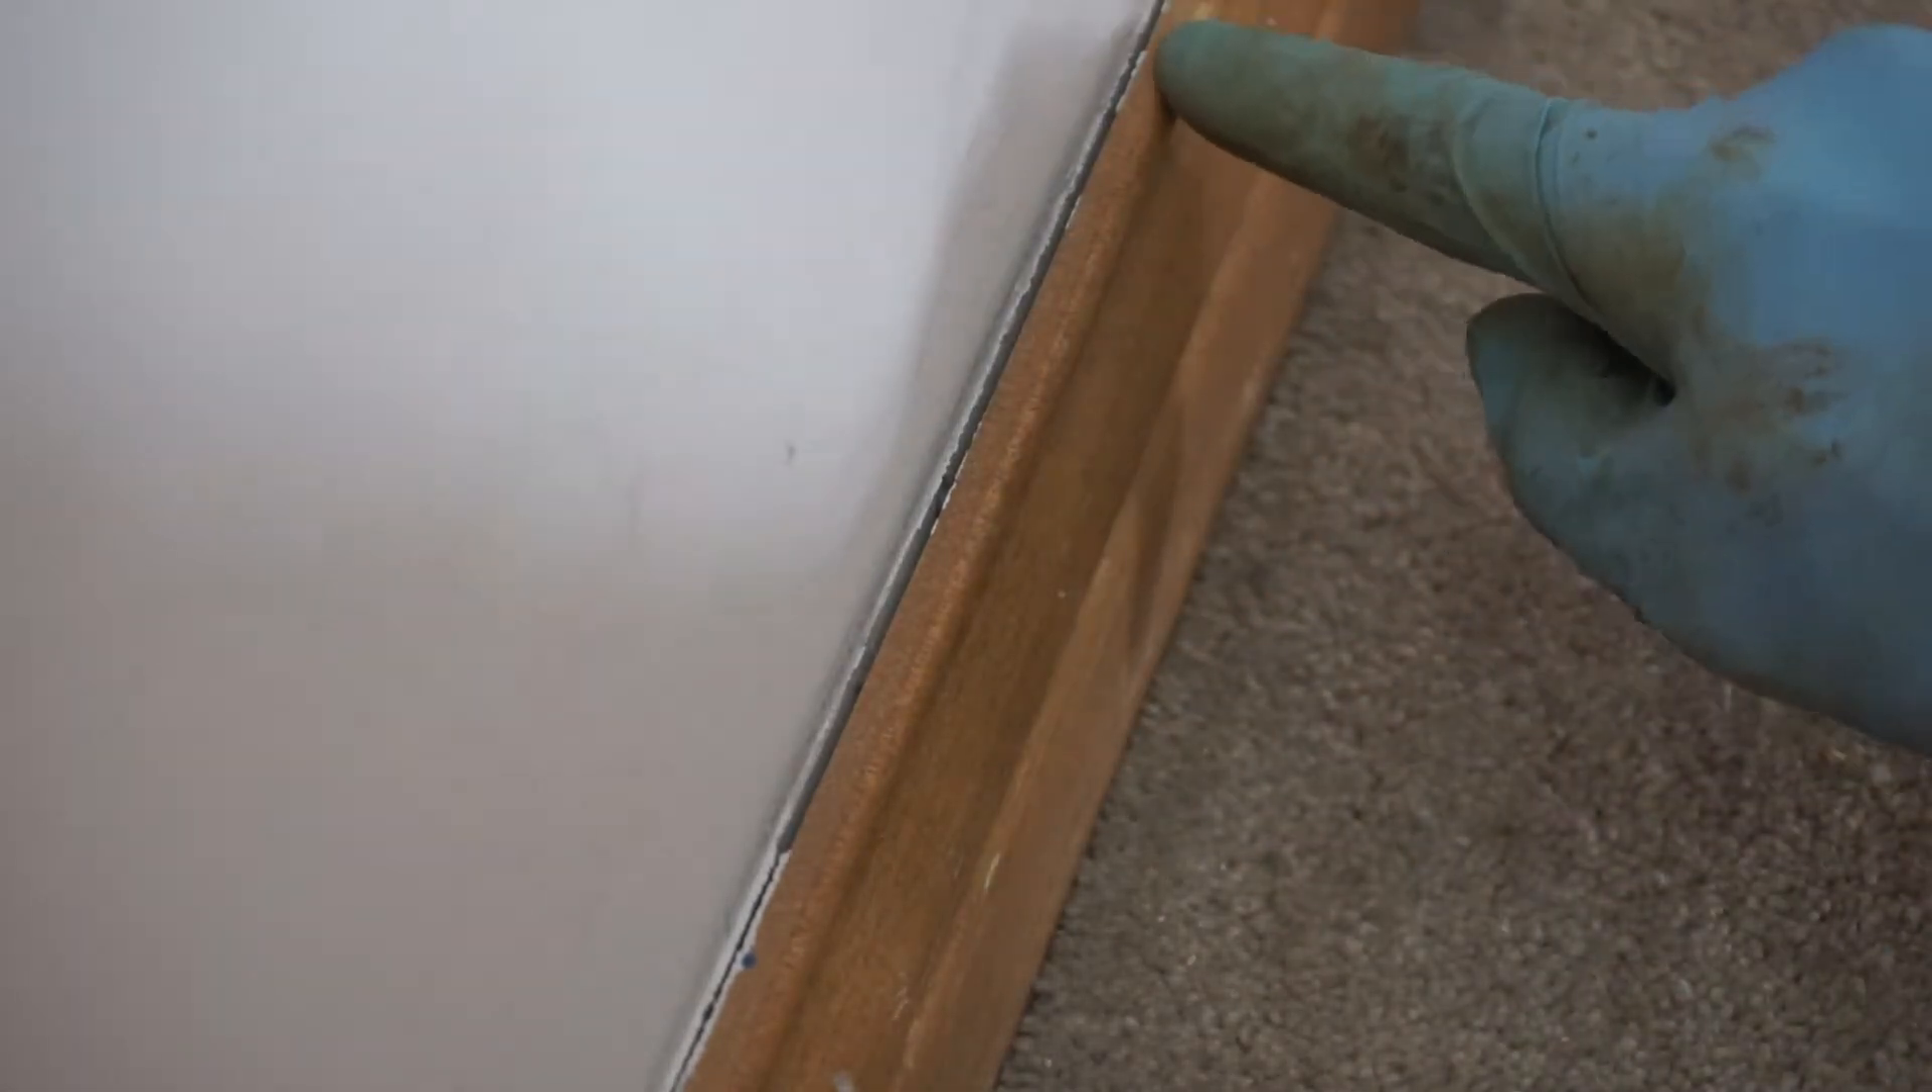As you can see, we have our floorboard right here and it's right up against the wall and you can see there's just a little tiny gap right between the board and the wall.